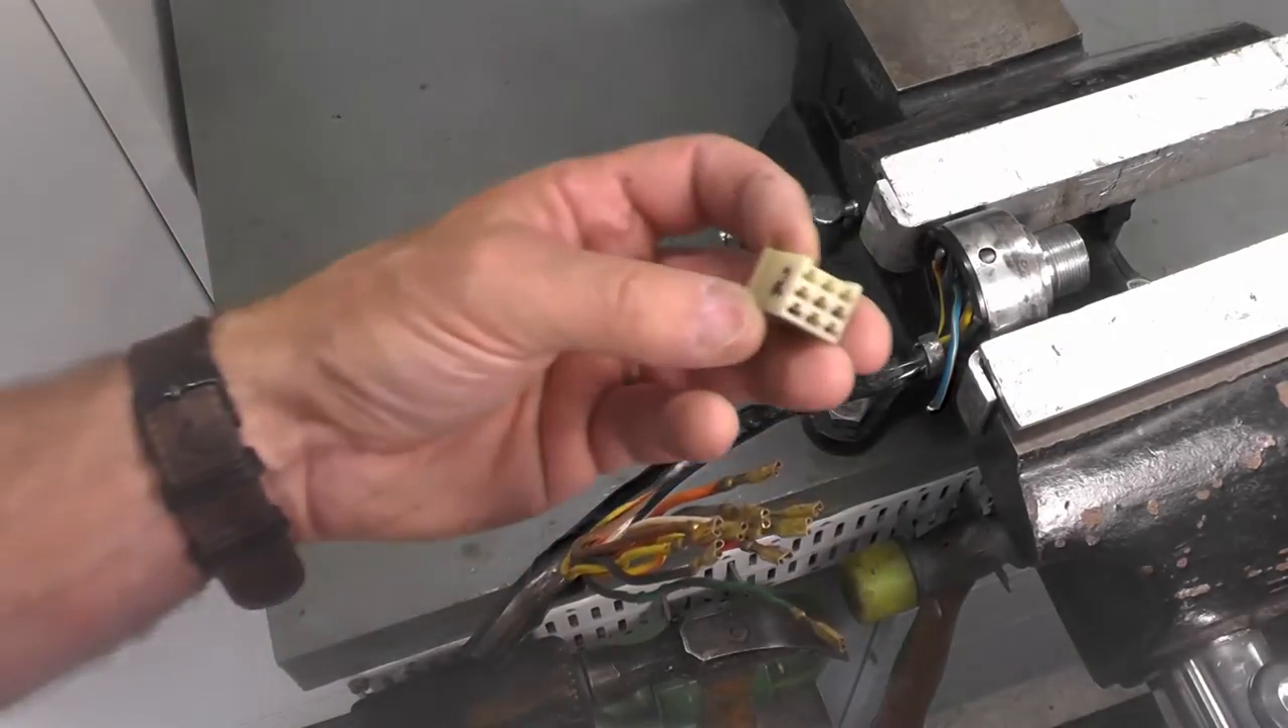I also have removed all the wires from the plug.